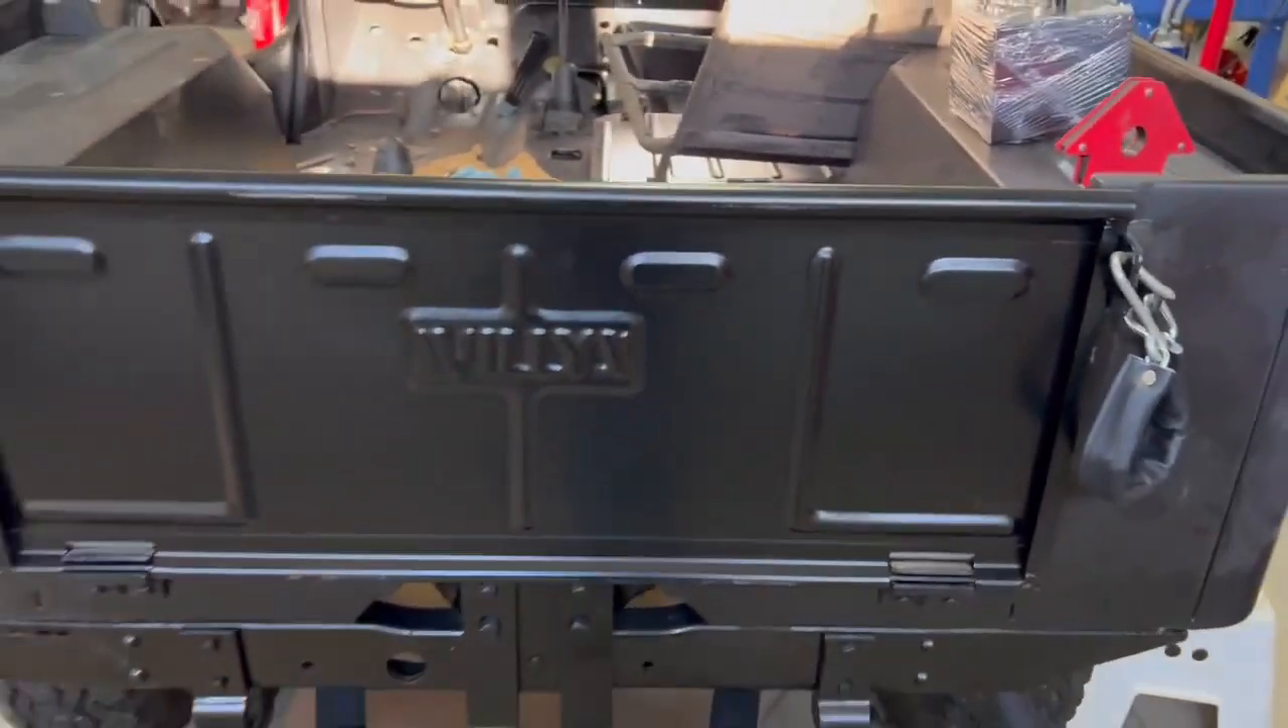Tailgate went right in. Fits actually really nicely.